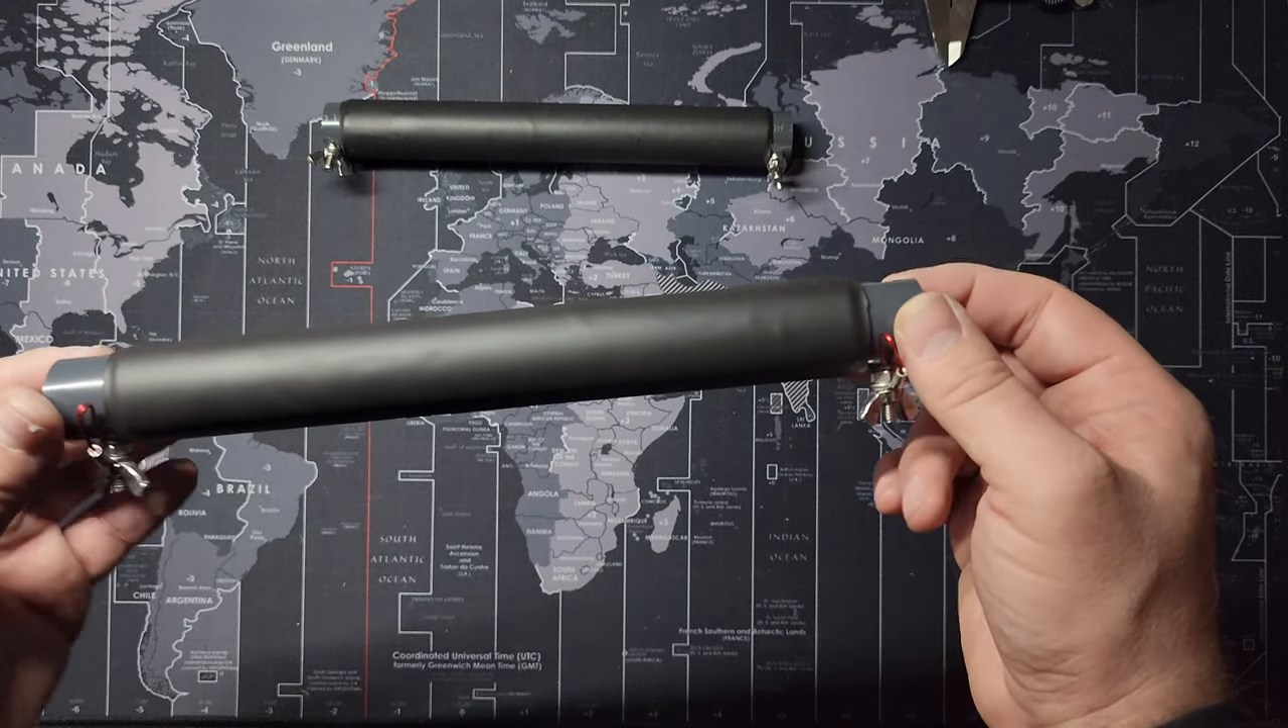All right, everybody. Heat shrinking is done. Now we just got to put it up onto the wire.